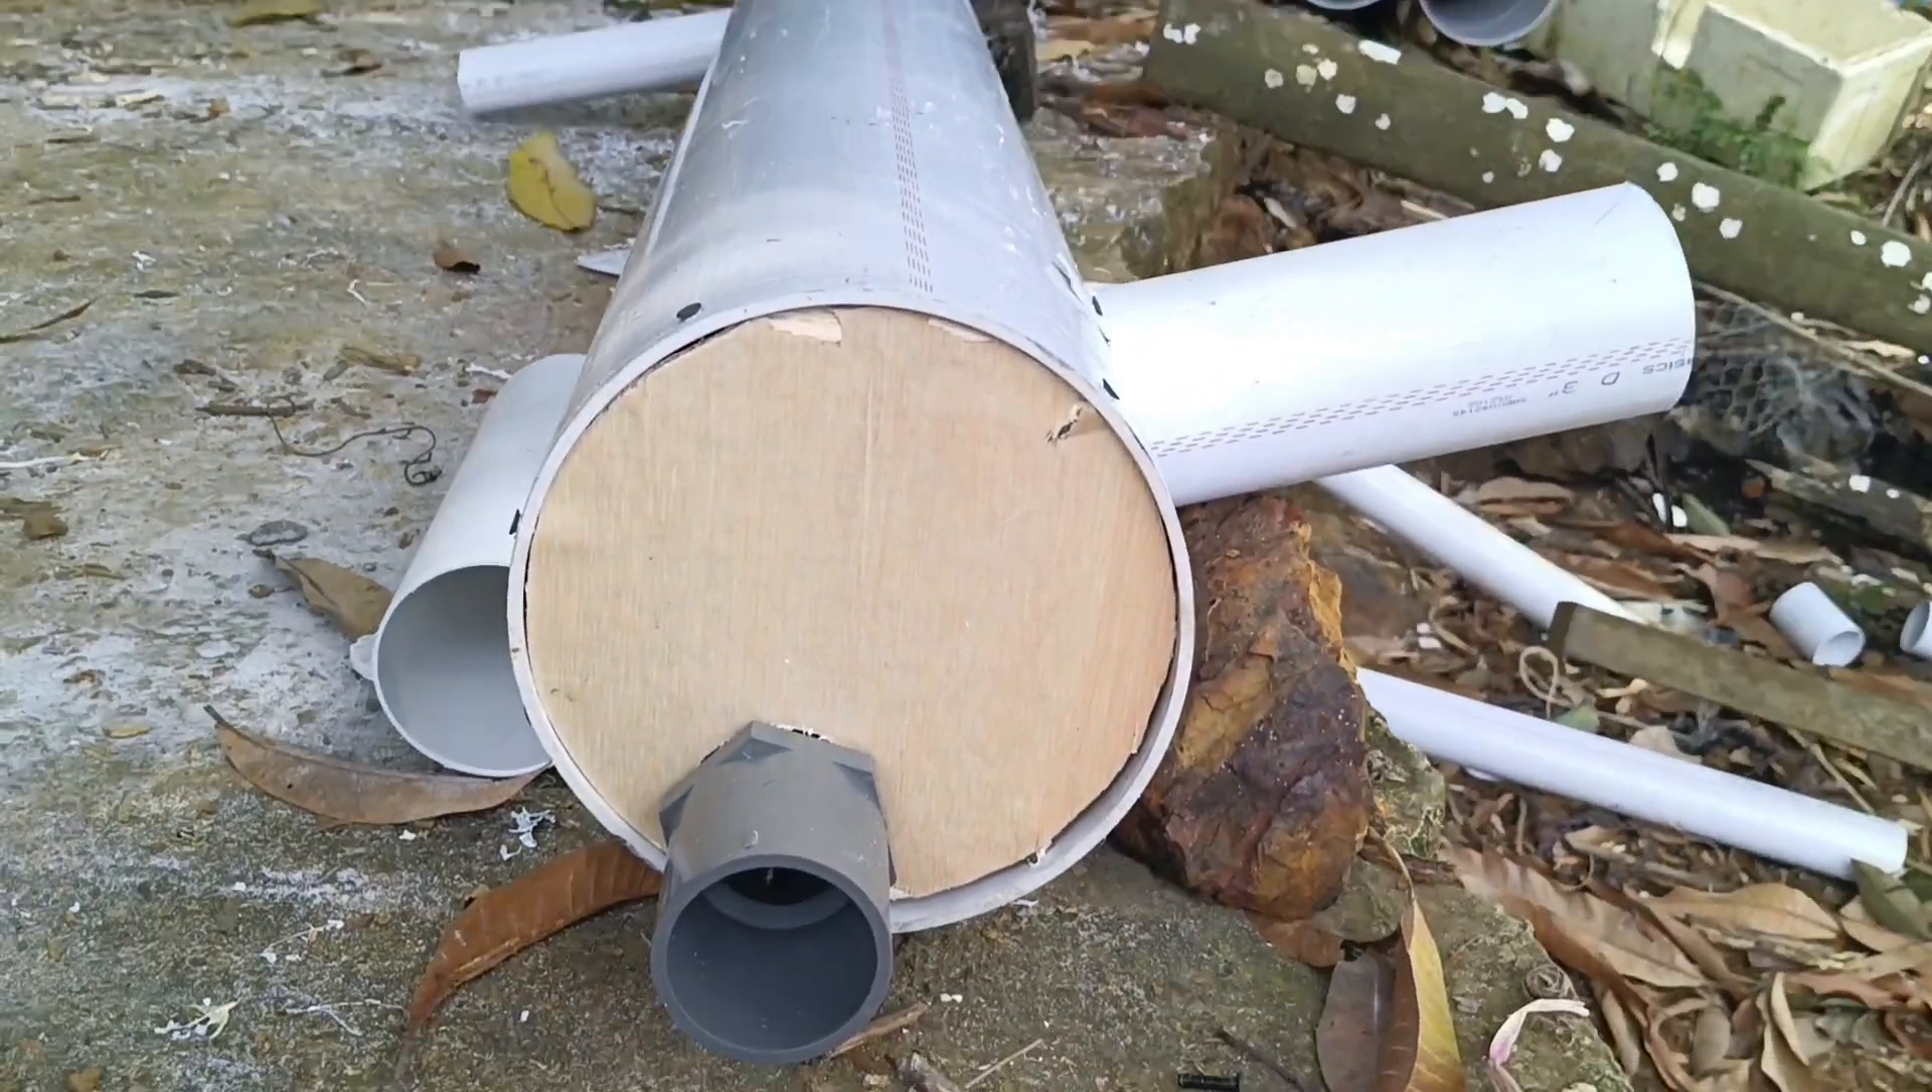Ini di dalam pipa ini sudah dimasukkan triplexnya dan dipasang soketnya.